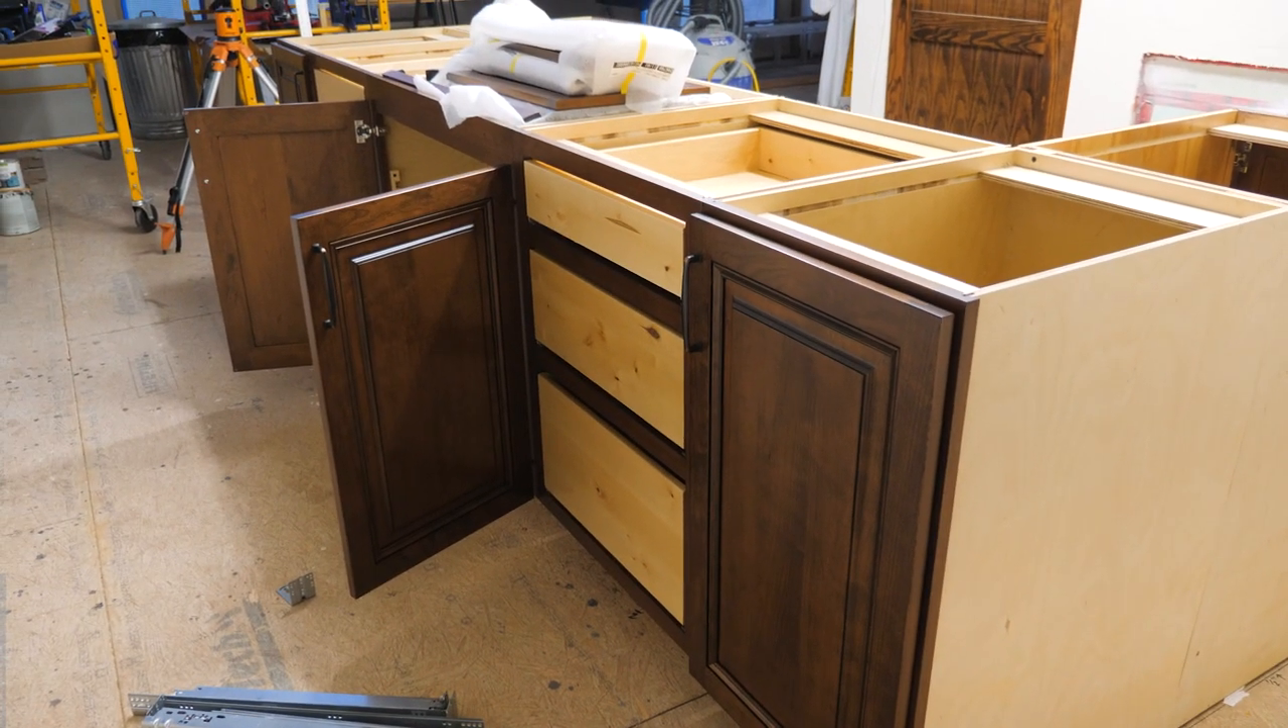There's the working side doors on and drawers in.